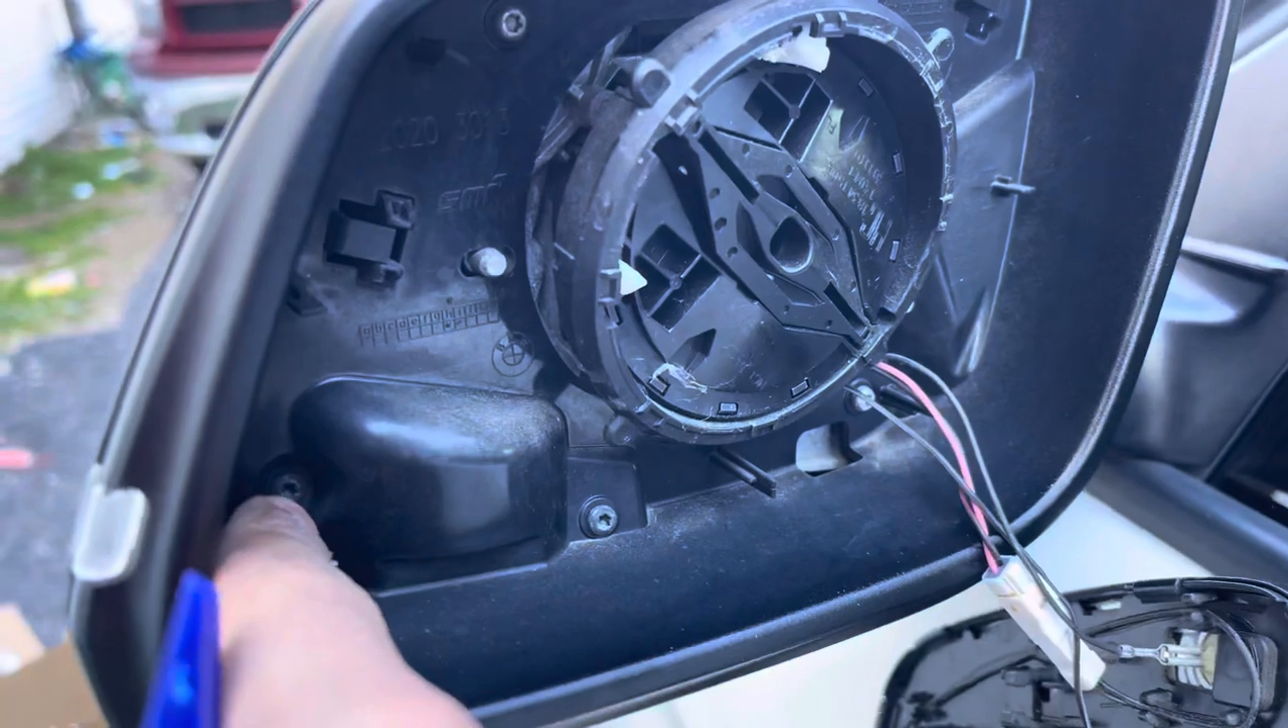So as you can see we got the mirror removed.